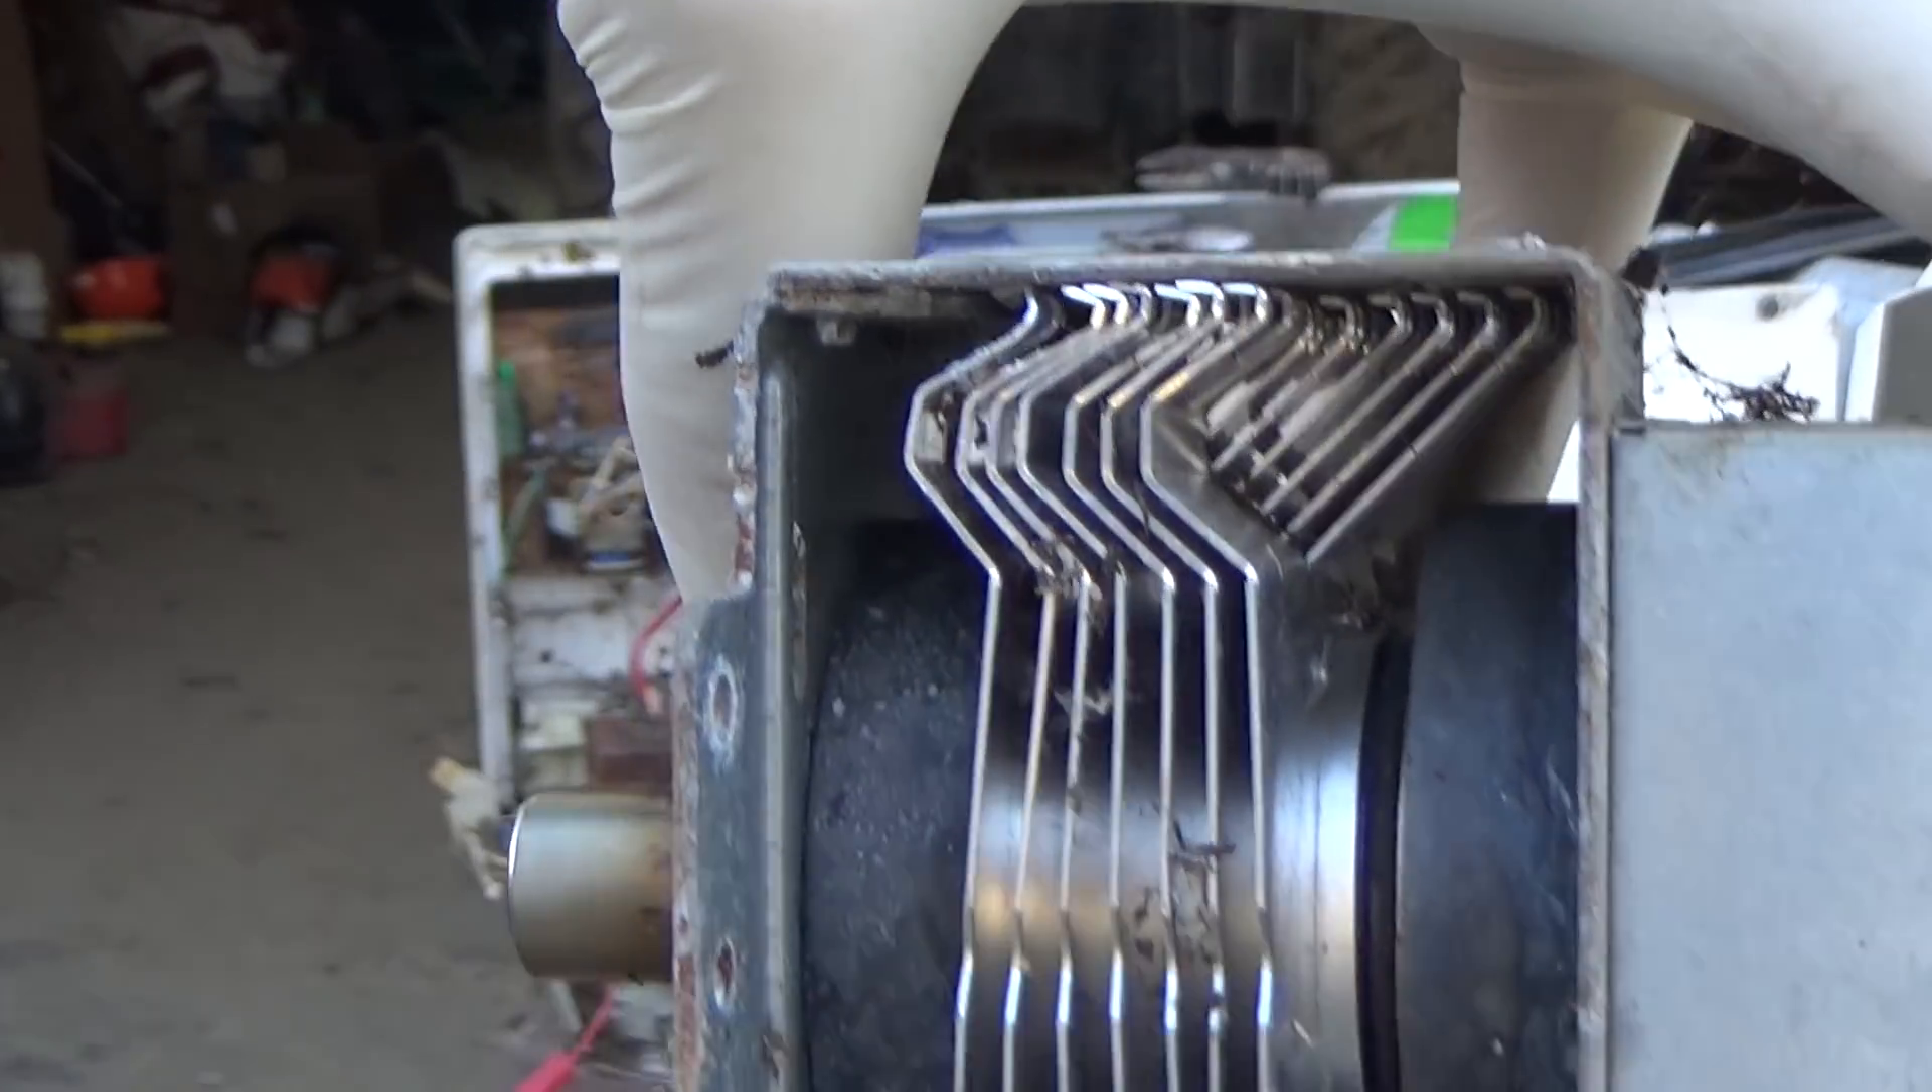So I got the magnetron out, um, right here.